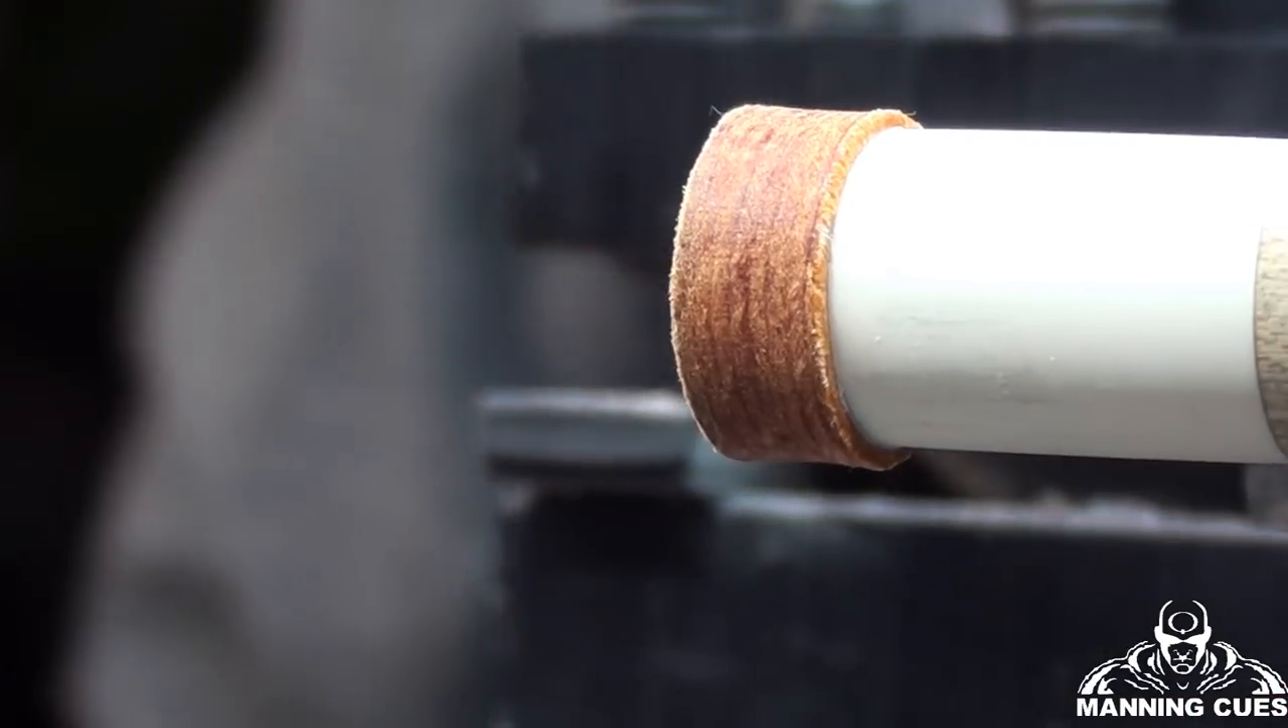So right now you can kind of see that the tip is bigger than the ferrule. And it is all the way around.